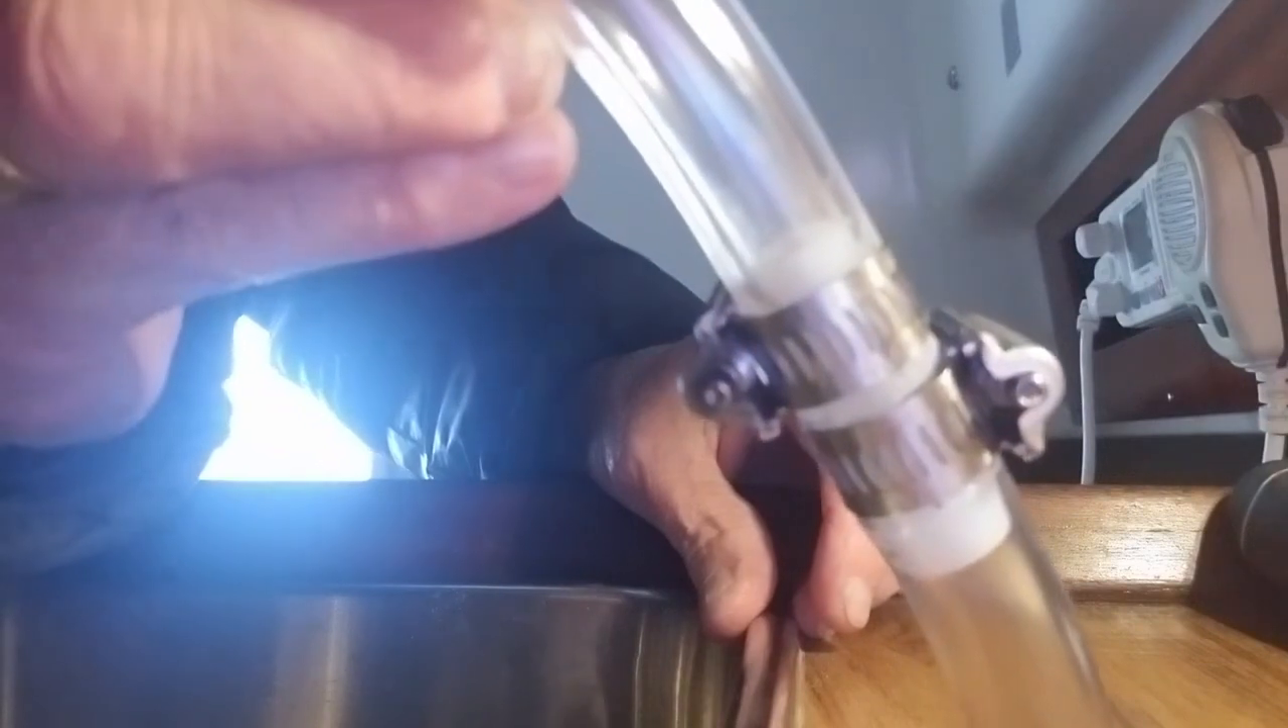Well, there it is, guys. Our hoses are very nicely joined. Heated, shrunk into place as it were. Clamped.